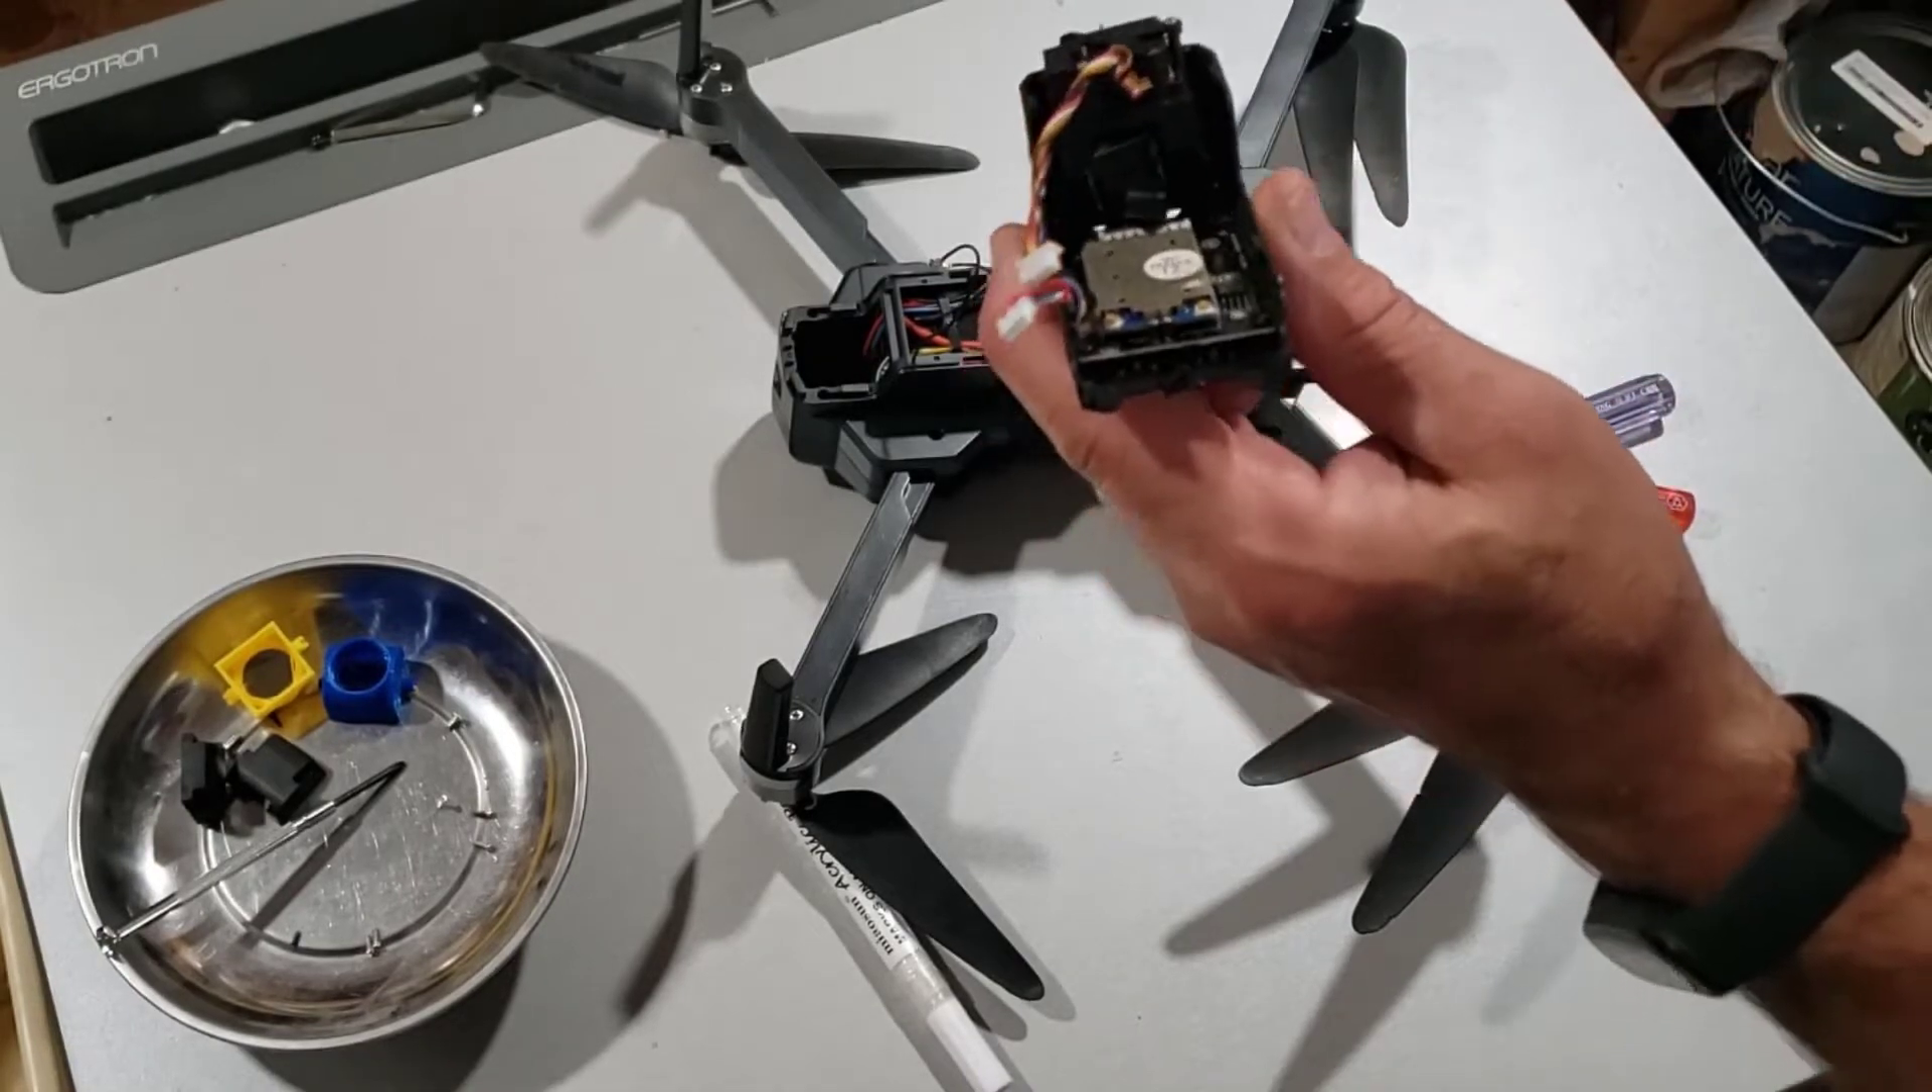So now the camera is out safely and then this is the cable that i broke when i did it initially so i'm making sure i'm super careful with it.